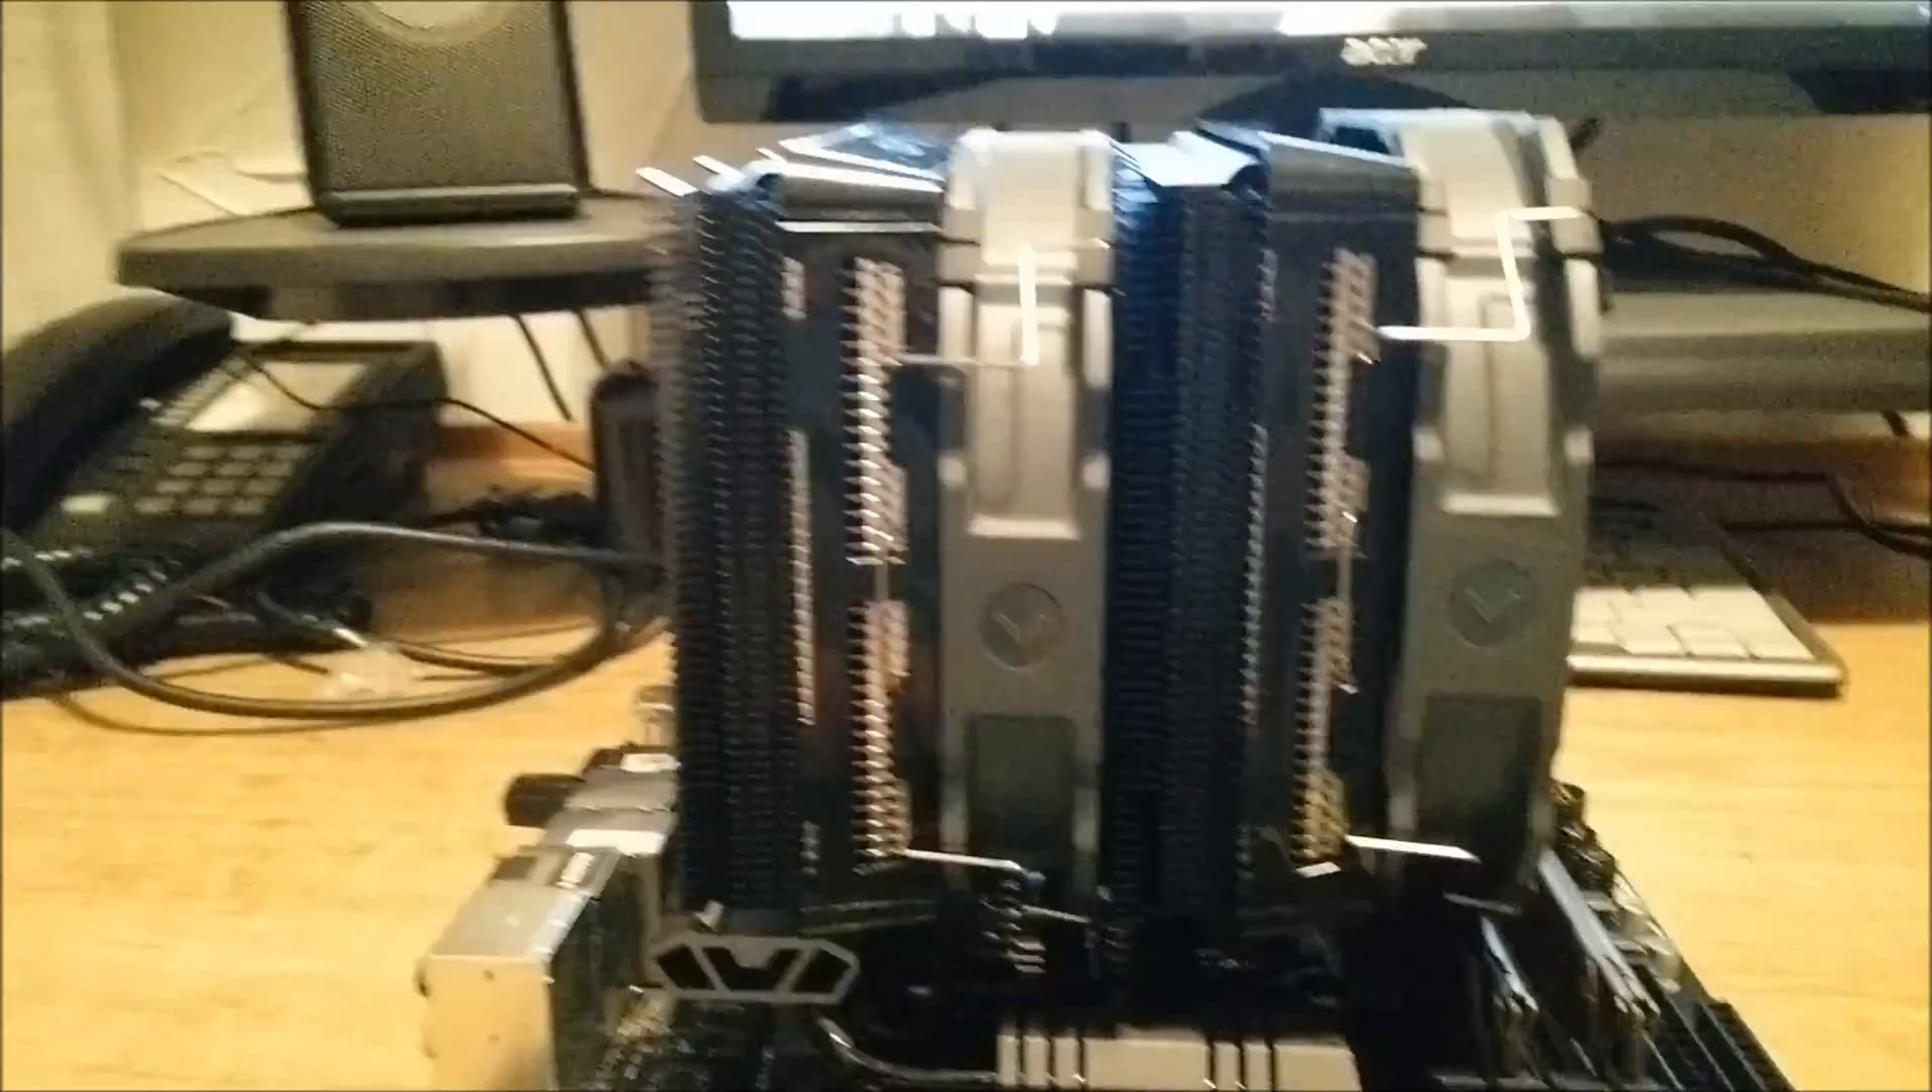I've got both fans installed now you can see how high they are.